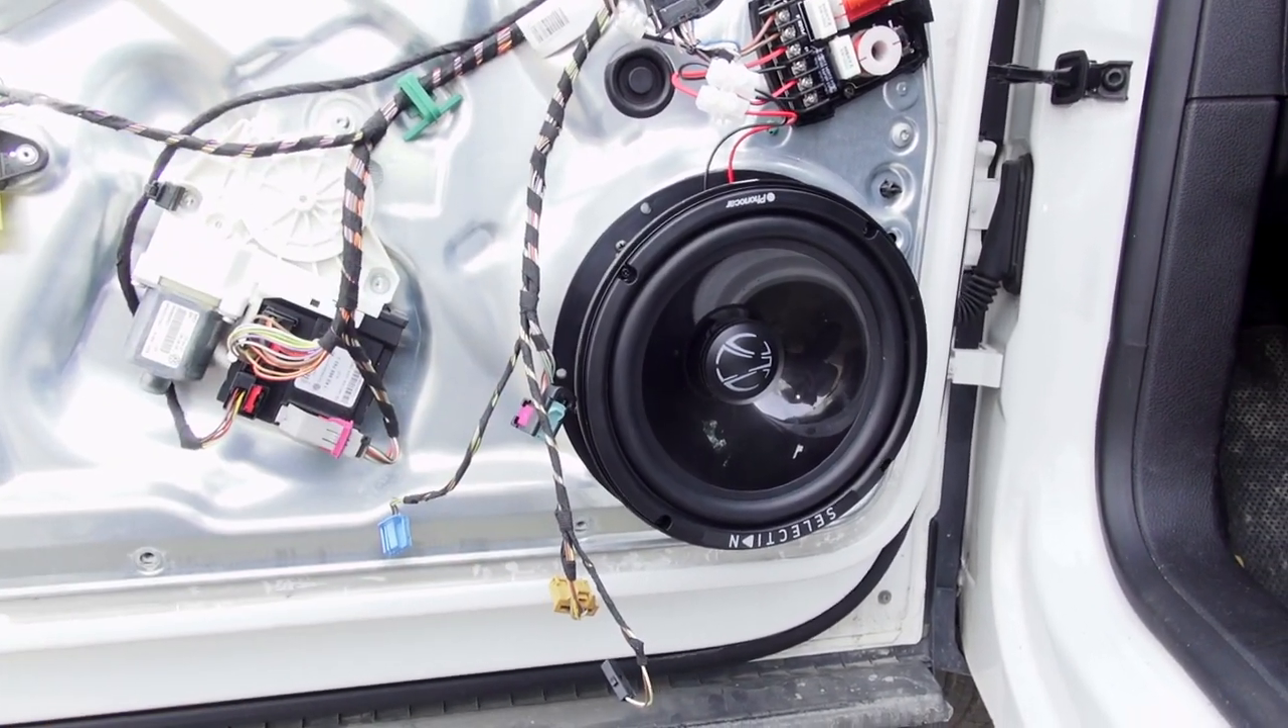Ed ecco la nostra cassa pronta montata e finita.